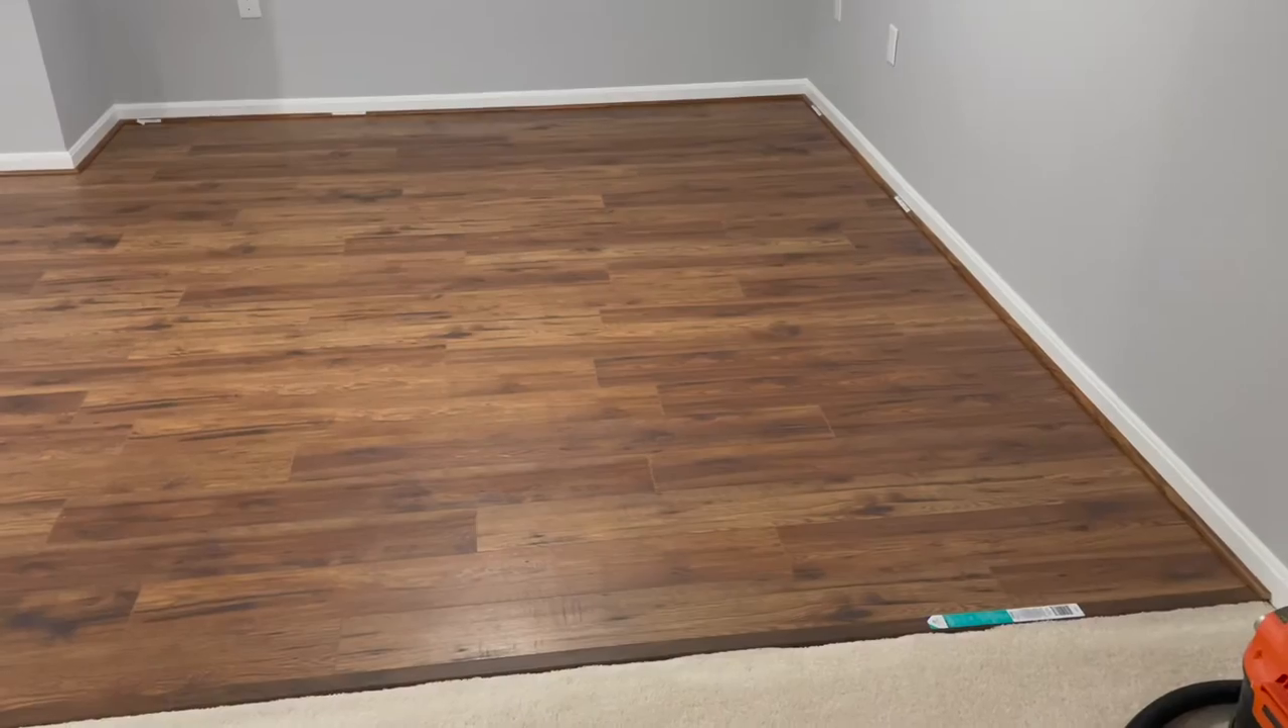Here you can see the floor is almost done and I finished it off with some quarter round molding for the corners and some transition pieces between the carpet and start of the wood floor.